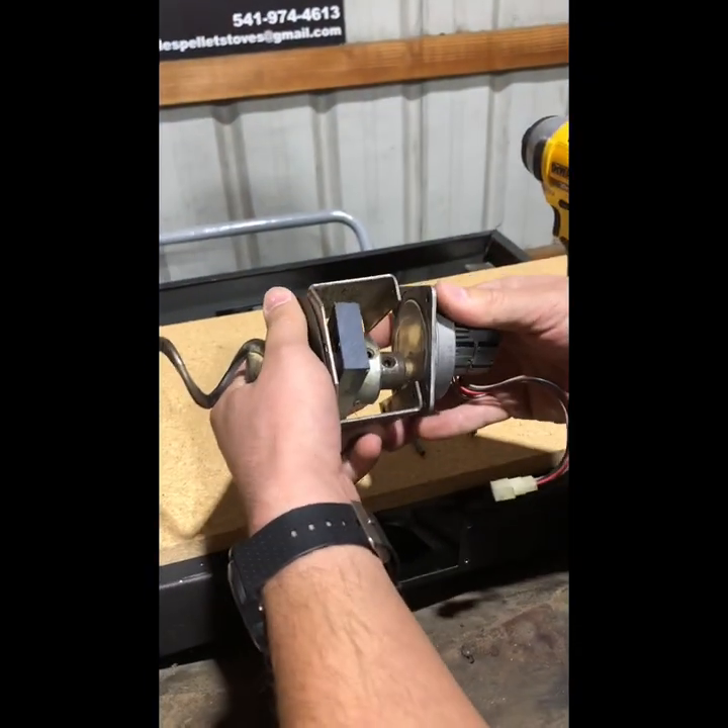Right here we have the whole assembly out of the pellet stove.